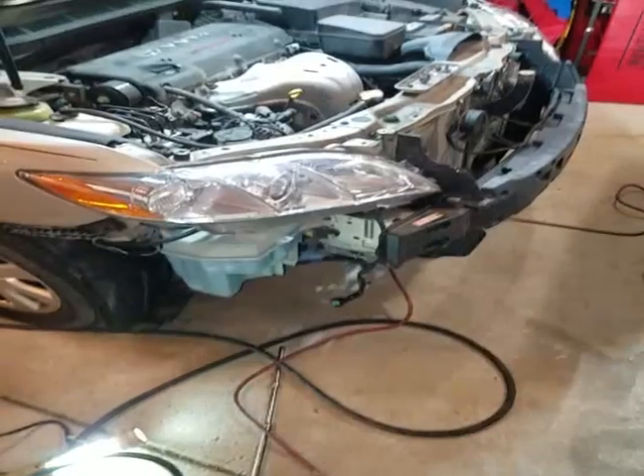Okay so here's the bumper cover removed.